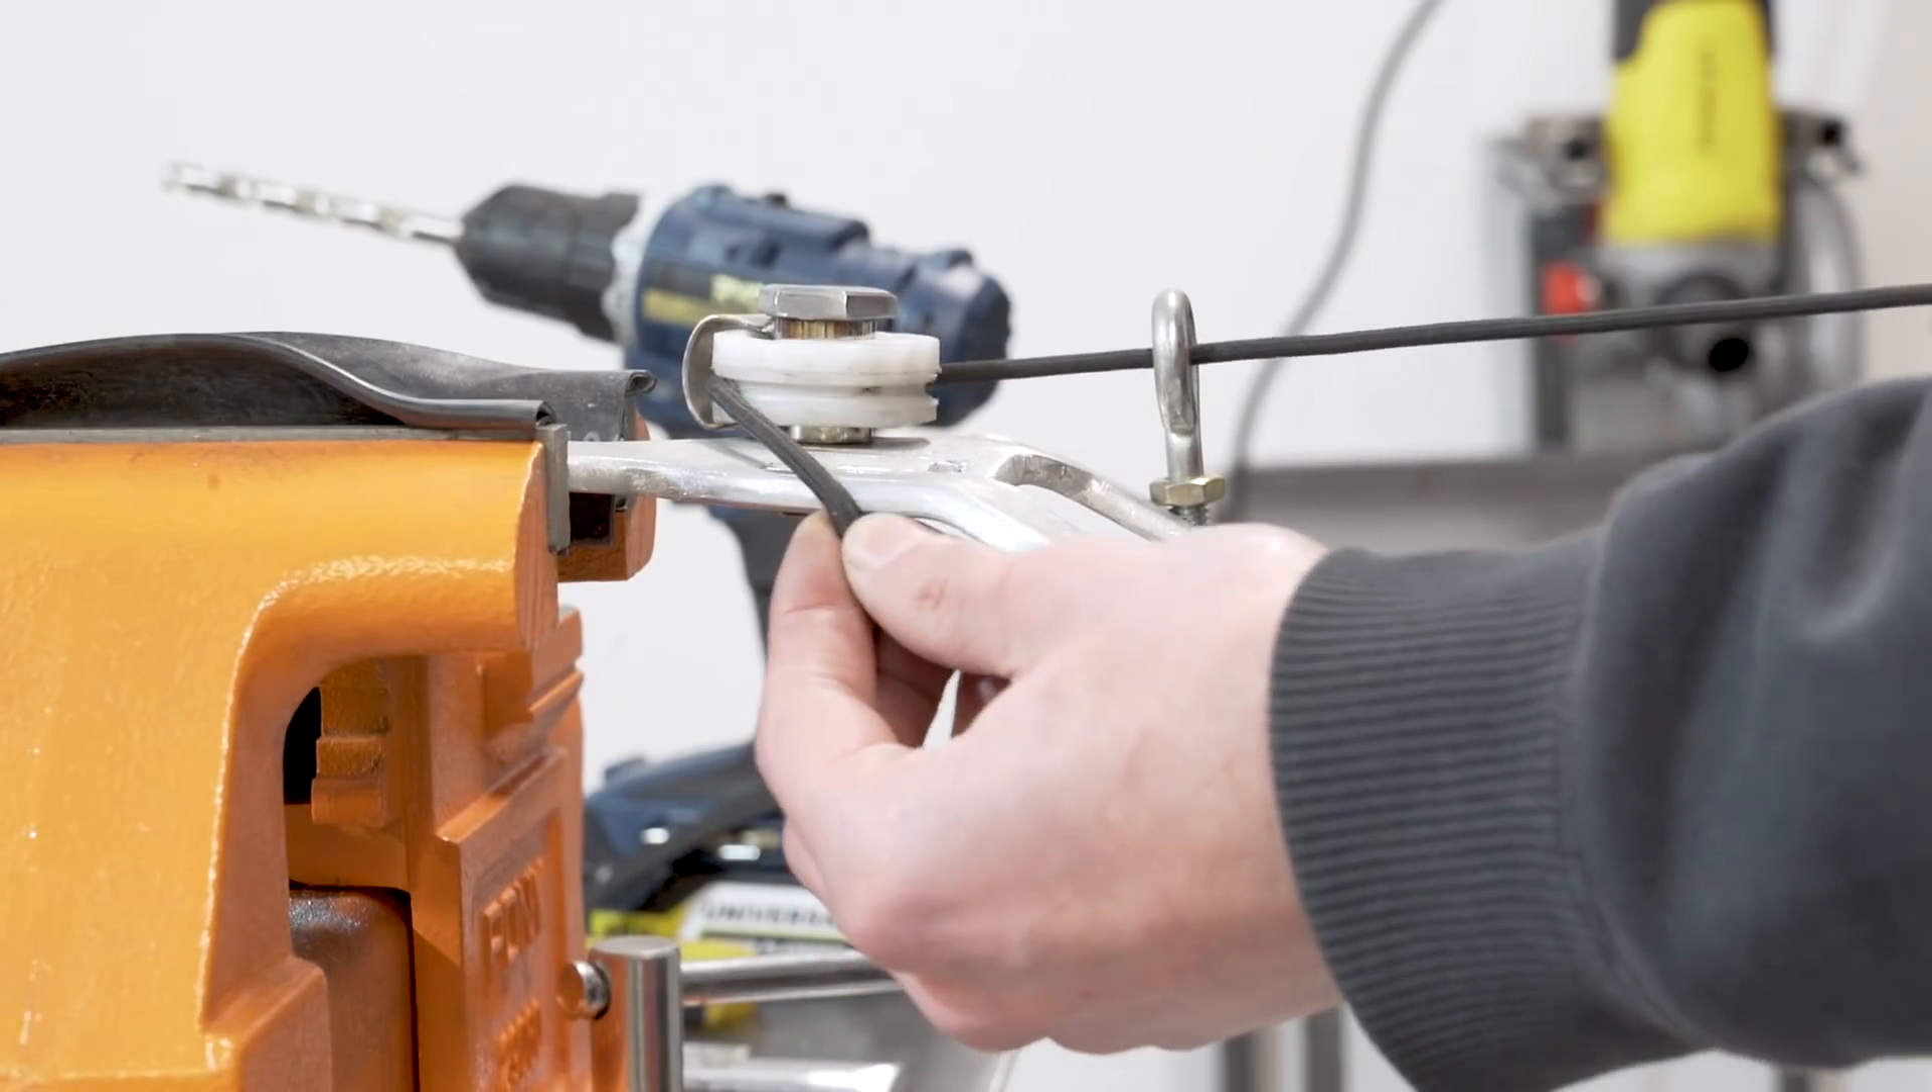So I just installed this eyelet here to guide the string as it goes through the pulley.